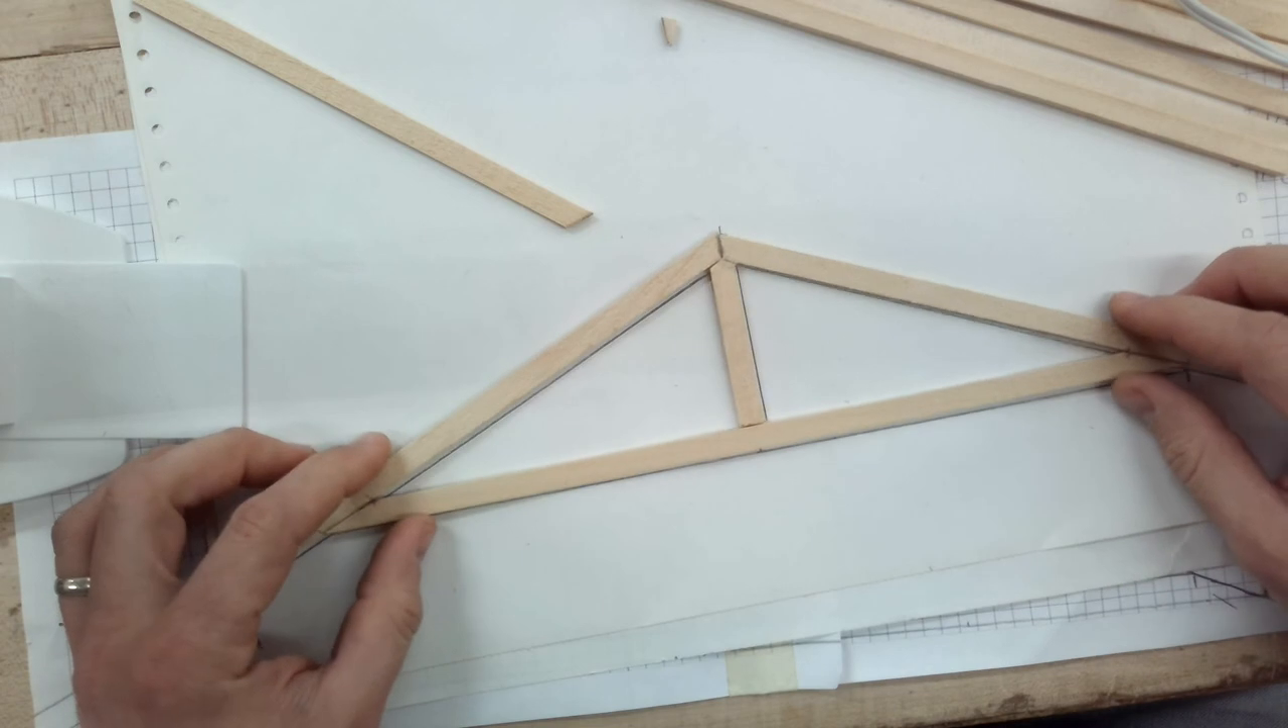And now I got everything in line I got my center post in.